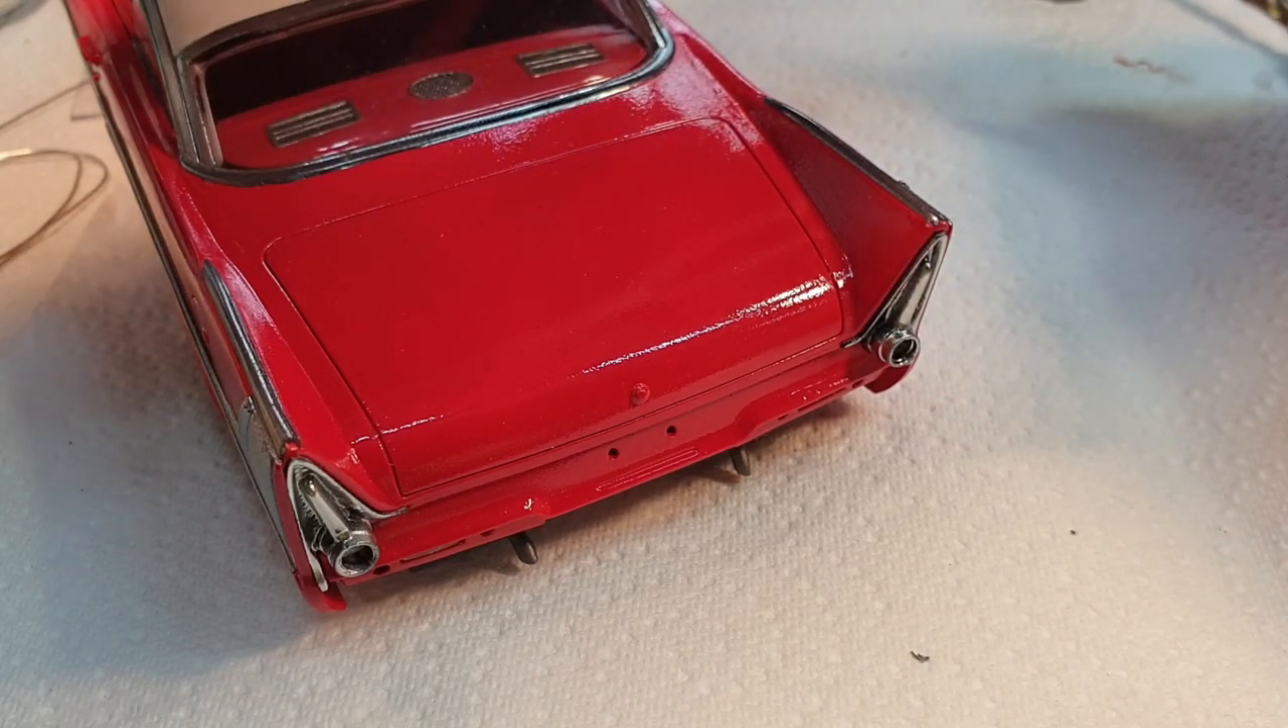Right, so that's the rear lights and the surrounds fitted.